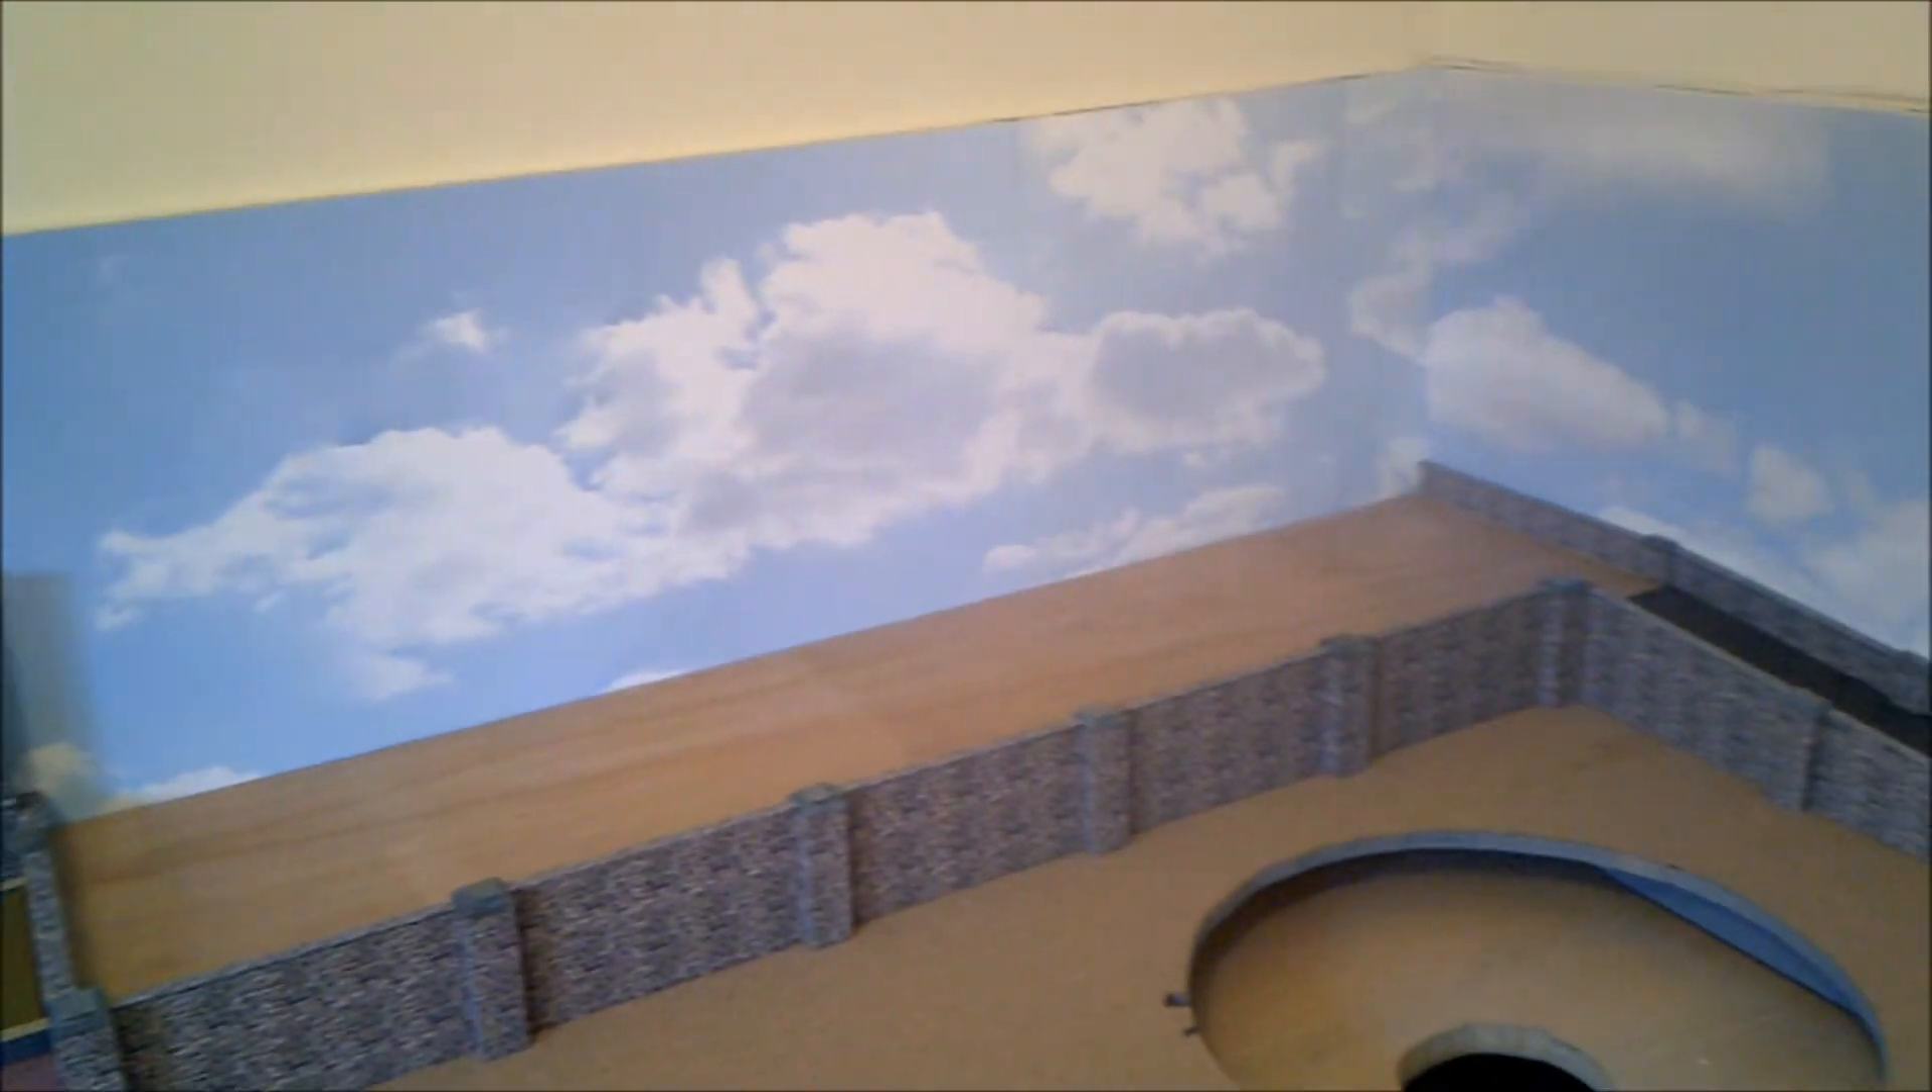I've also finished the pier caps and all the stone wall capping on this section by where the turntable is going to go.